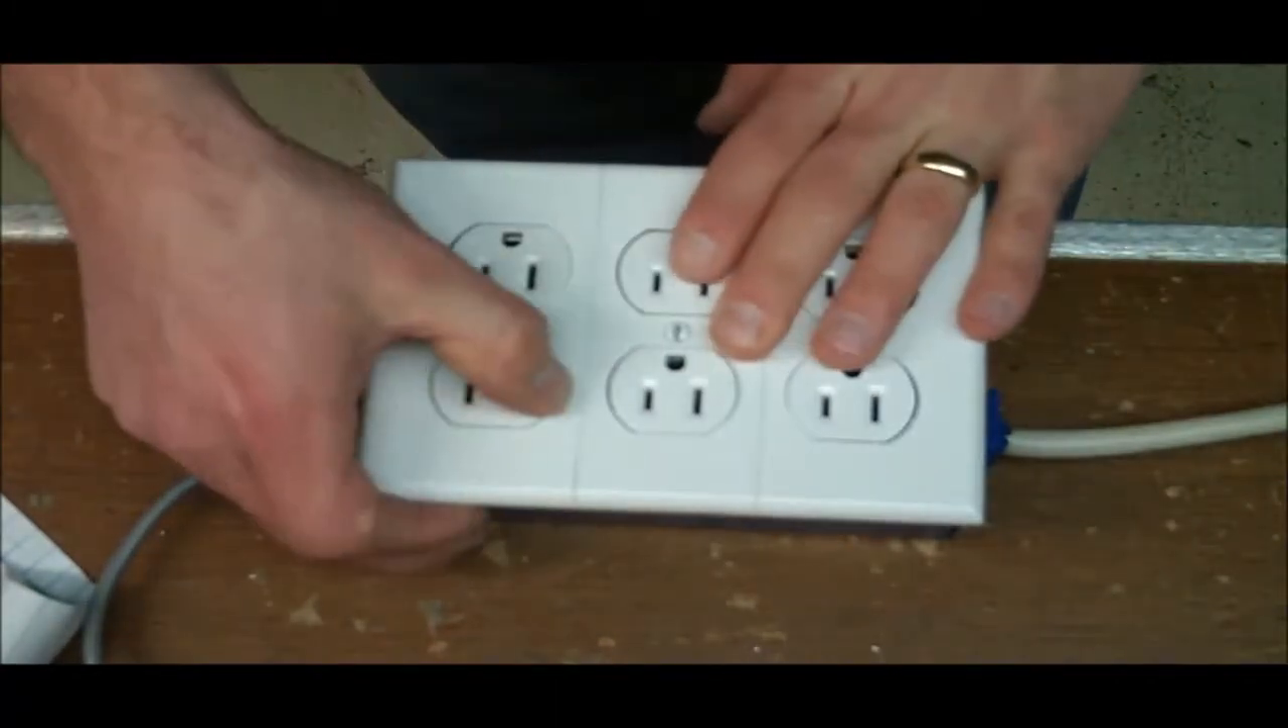Okay so now I got the plate back on doesn't look too bad.